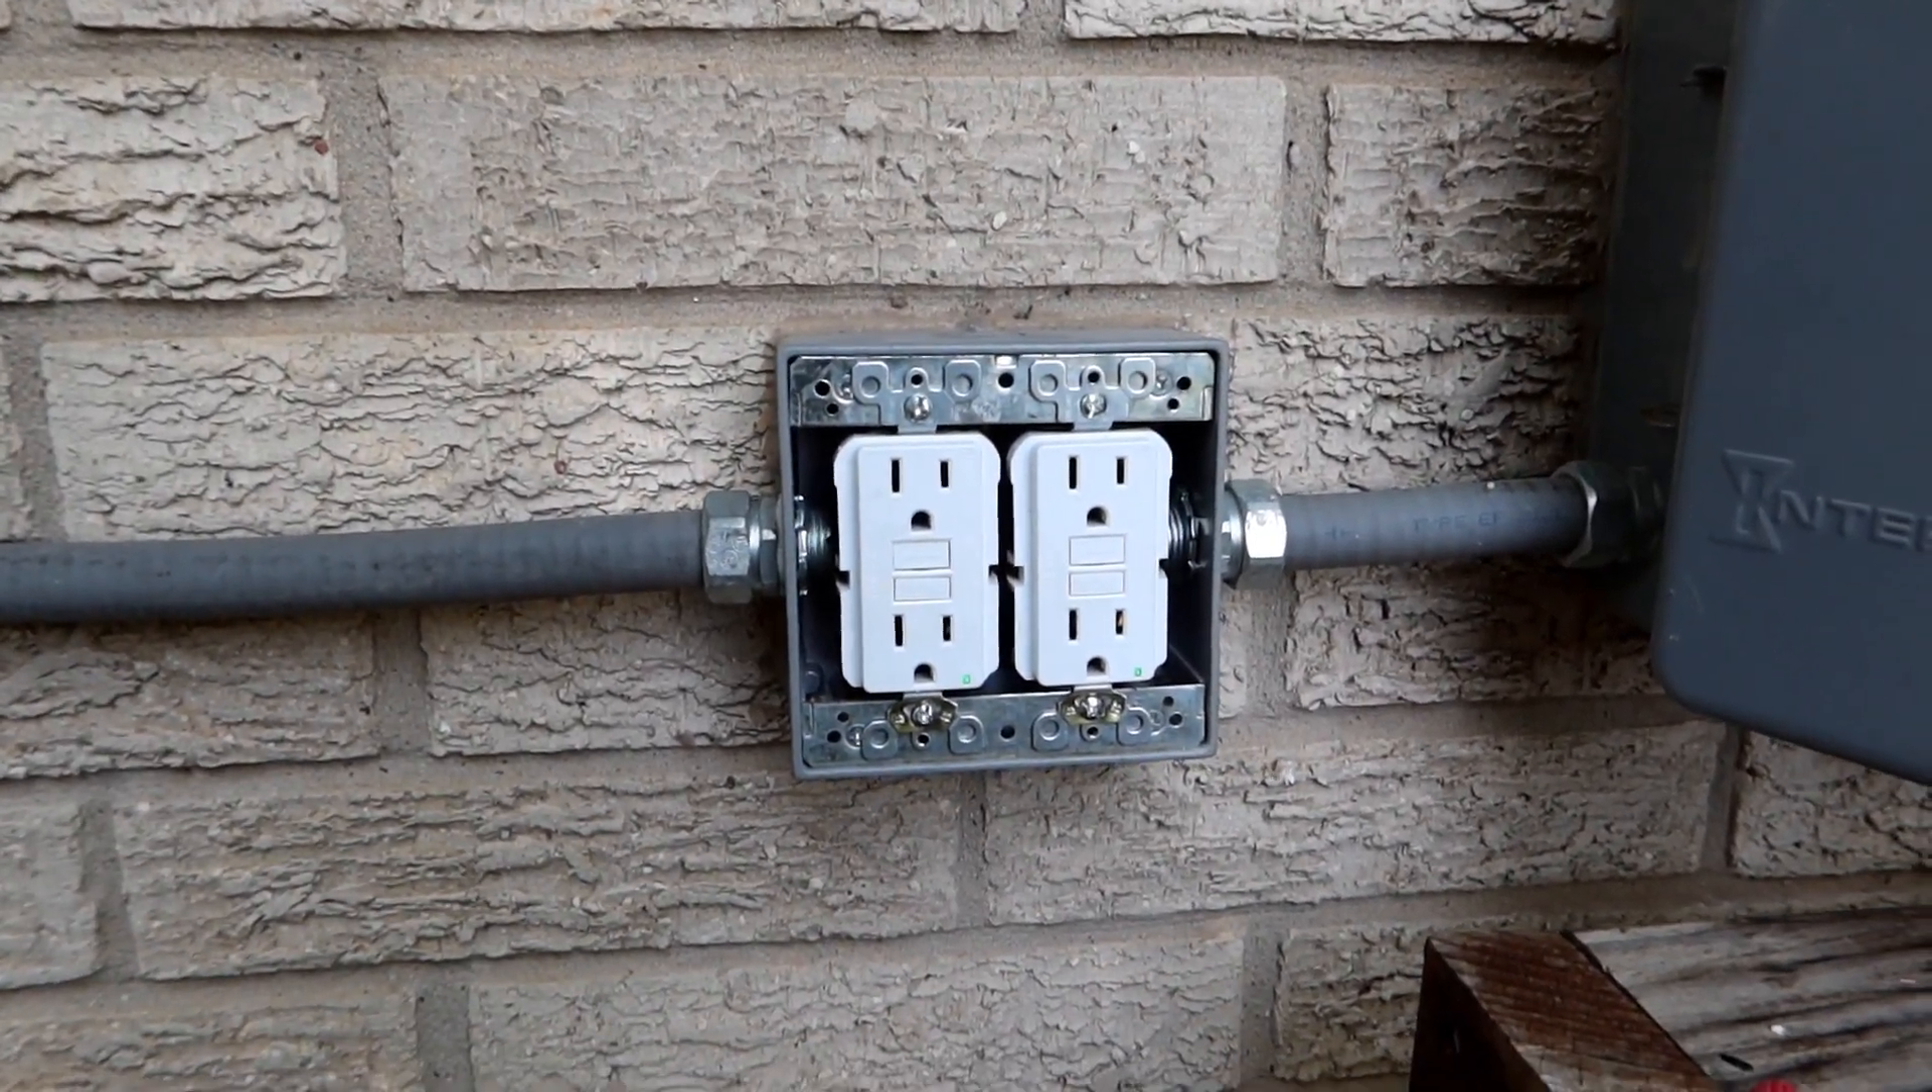Alright, got the outlets reinstalled in there. I've got the power back on again.